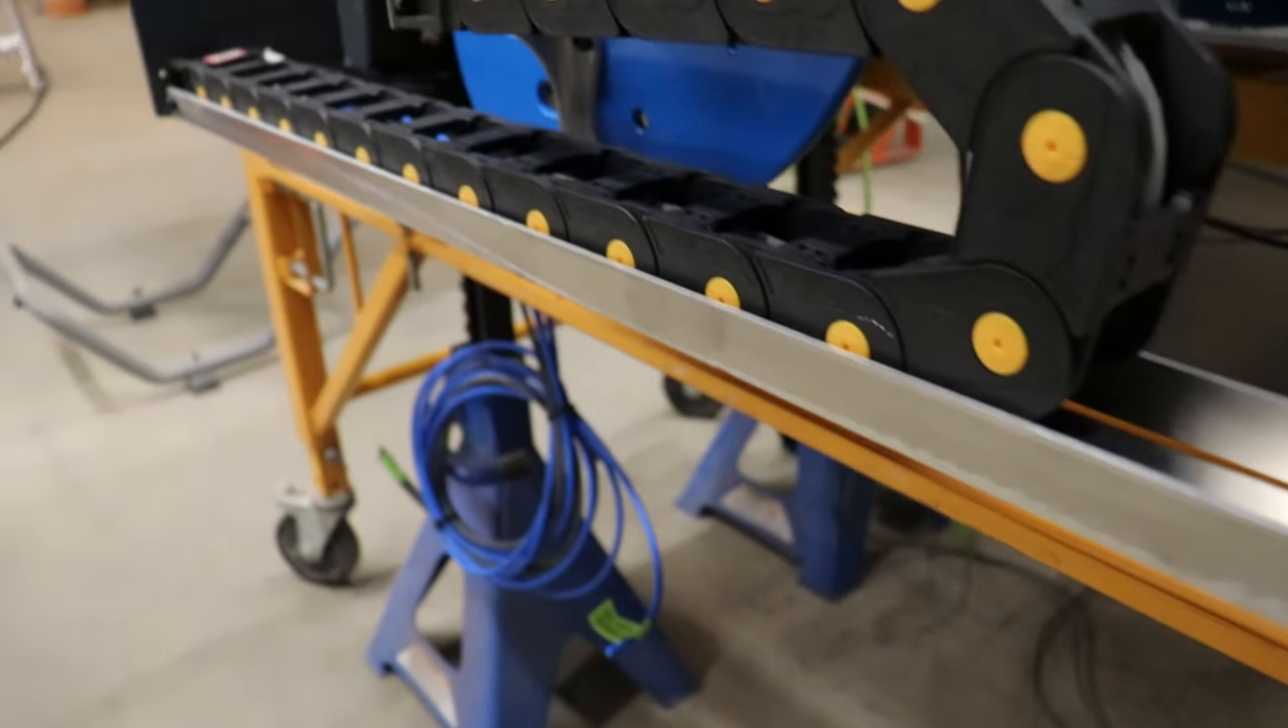Cable carriers are in they look really really quite nice.